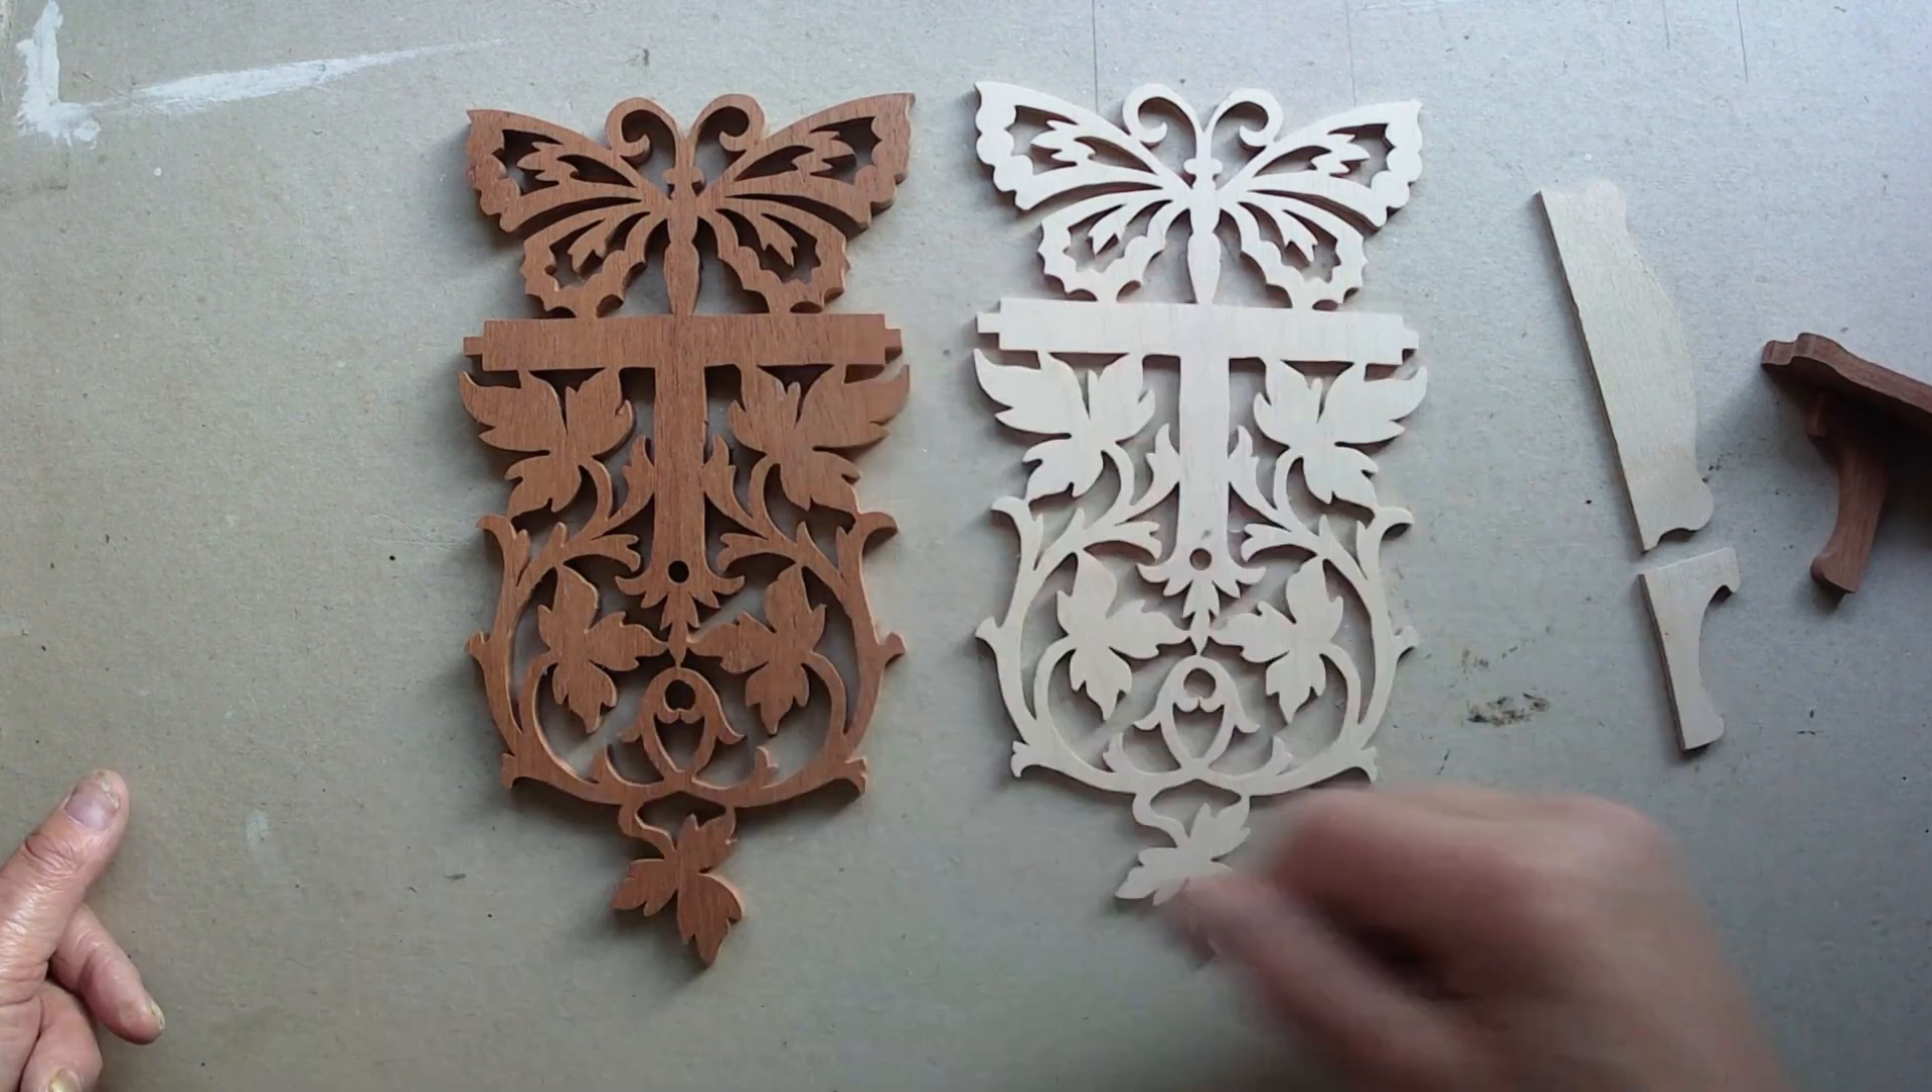You've got the little shelf here to be fitted on and the little shelf support.